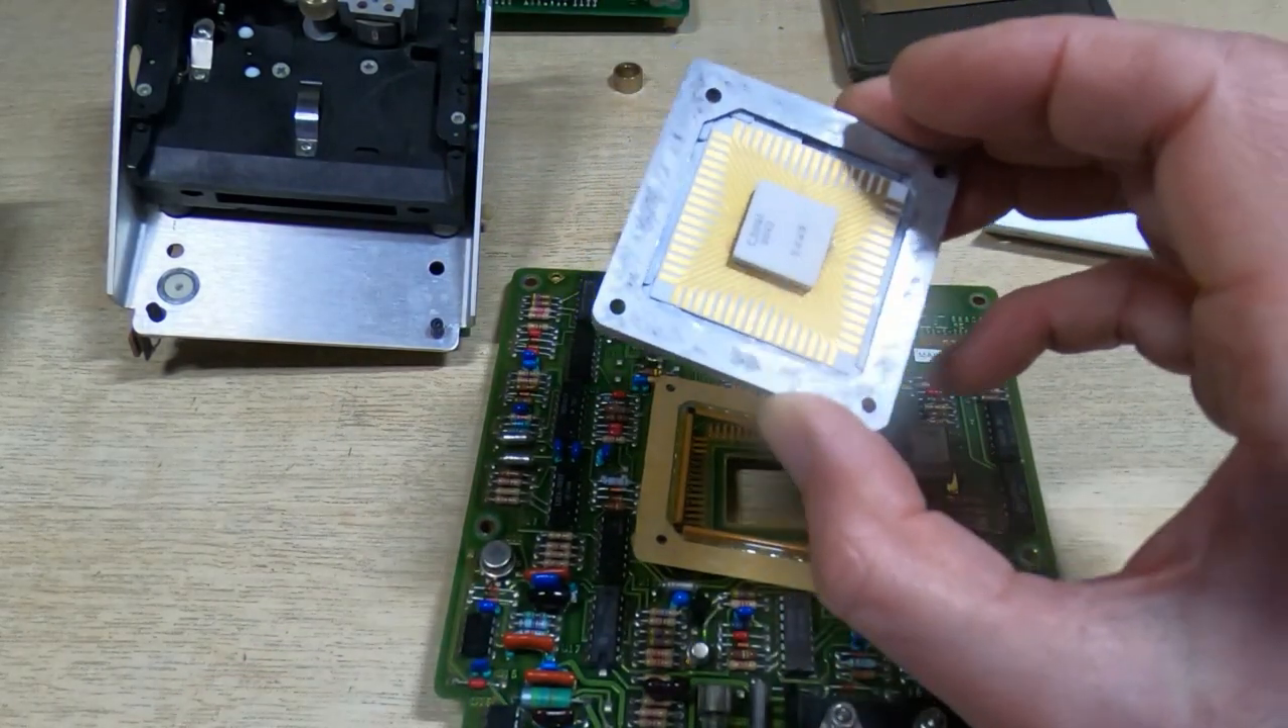I've taken the processor off so i can clean the contacts on that.